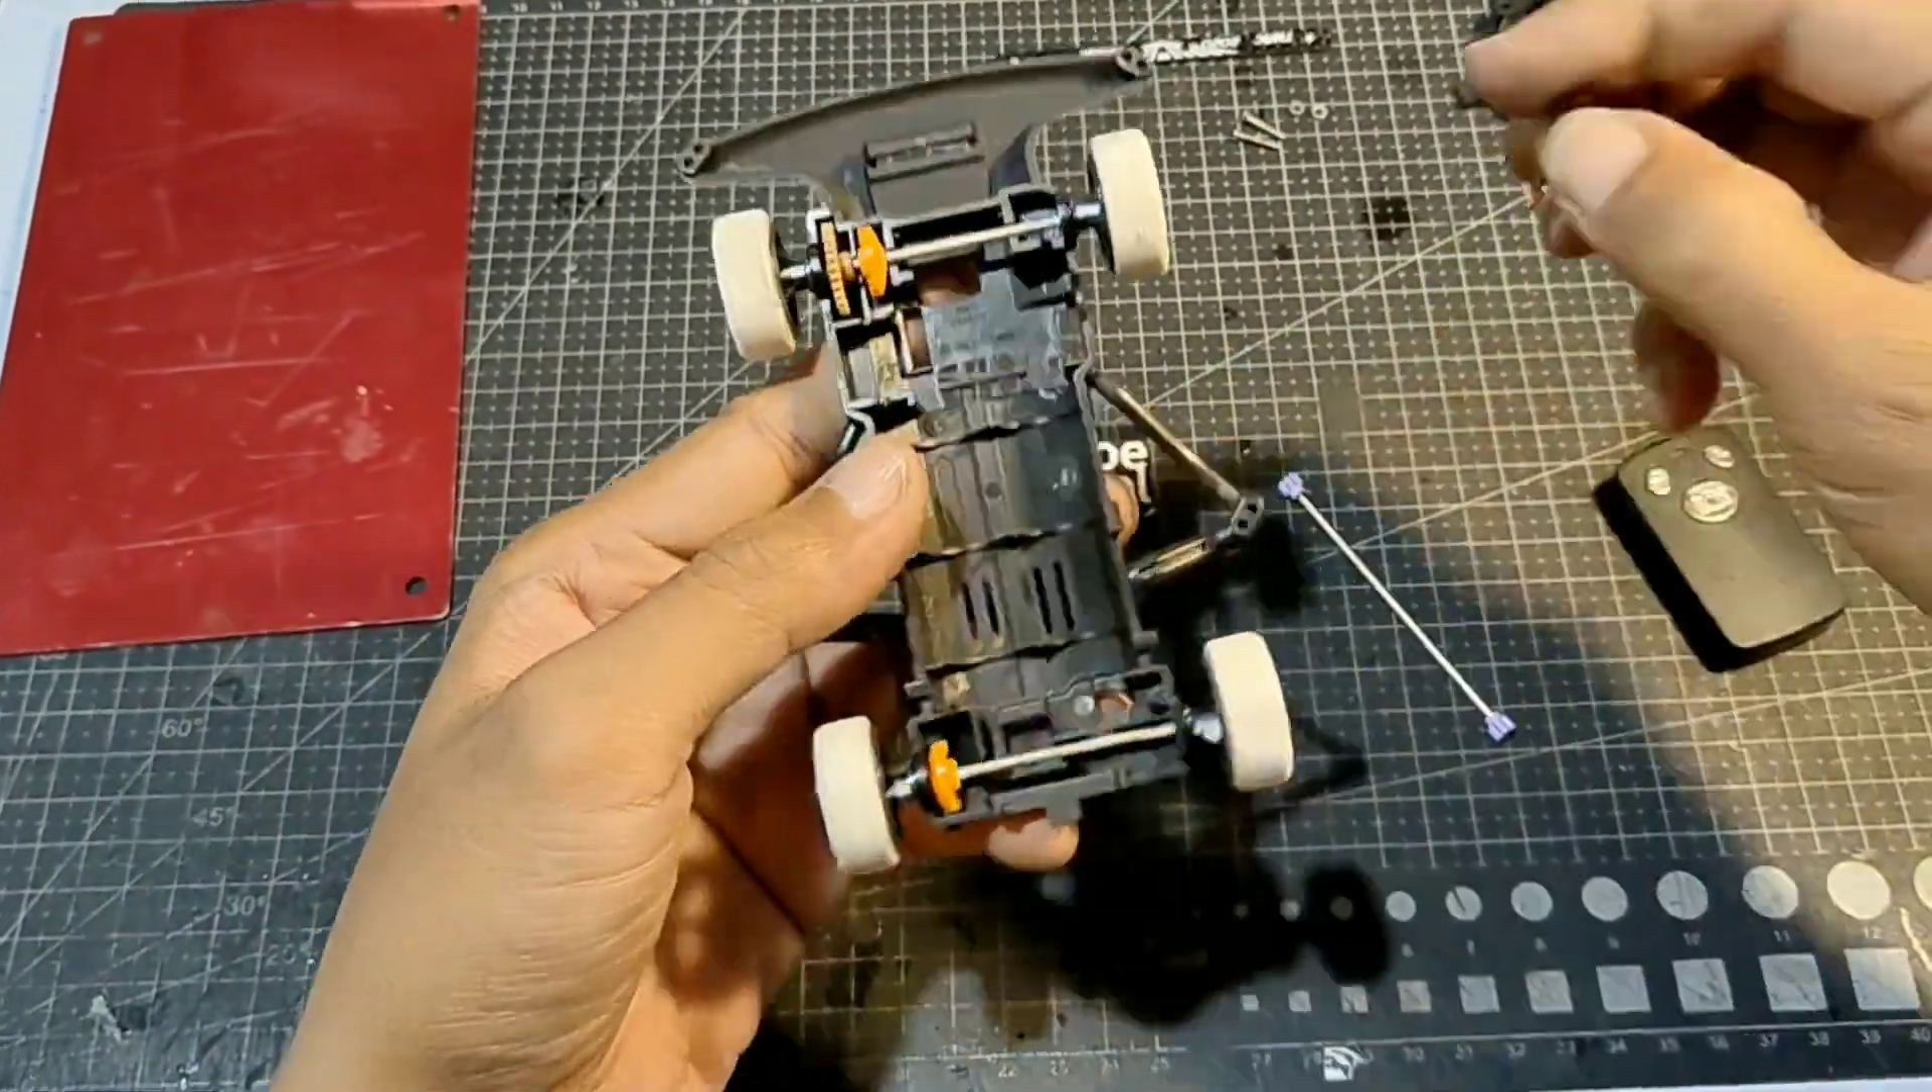Oke, empat ban sudah terpasang dengan sempurna.